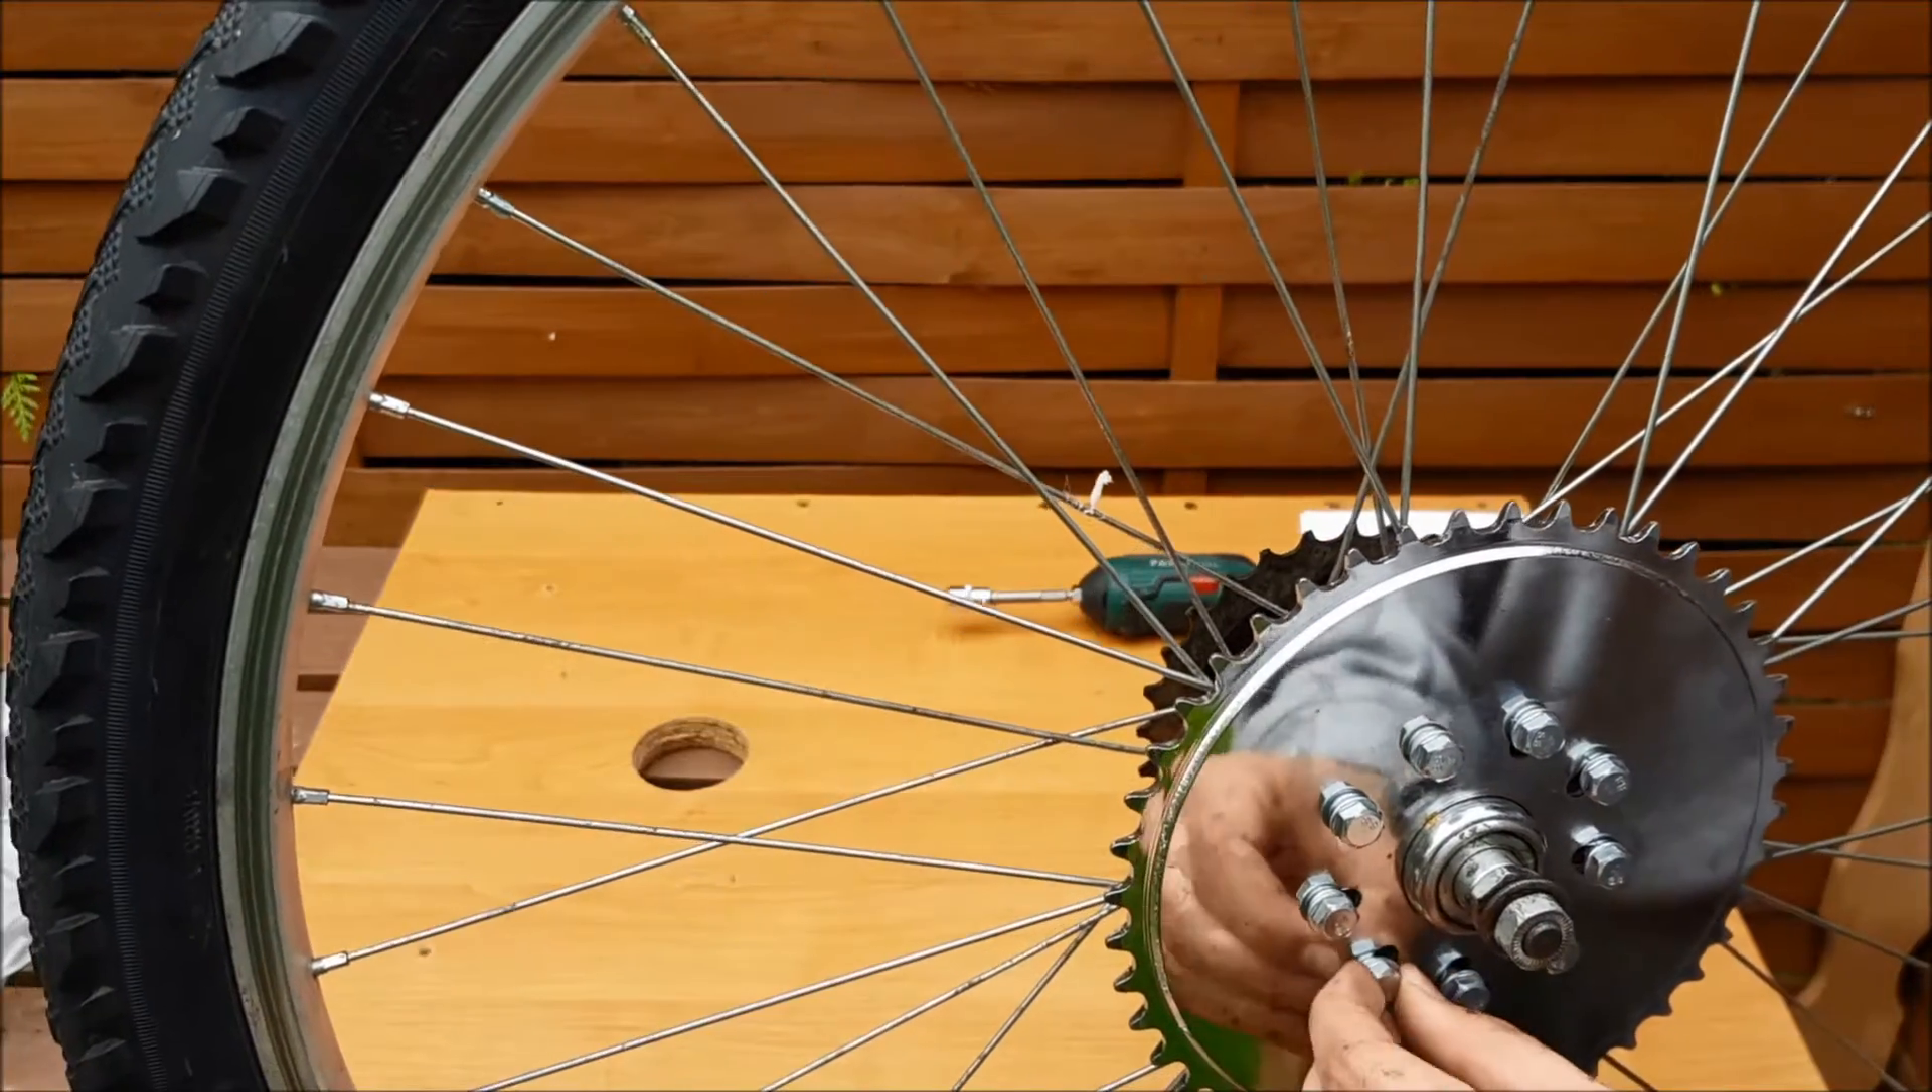No i zobaczcie, elegancko przymocowałem tą zębatkę.